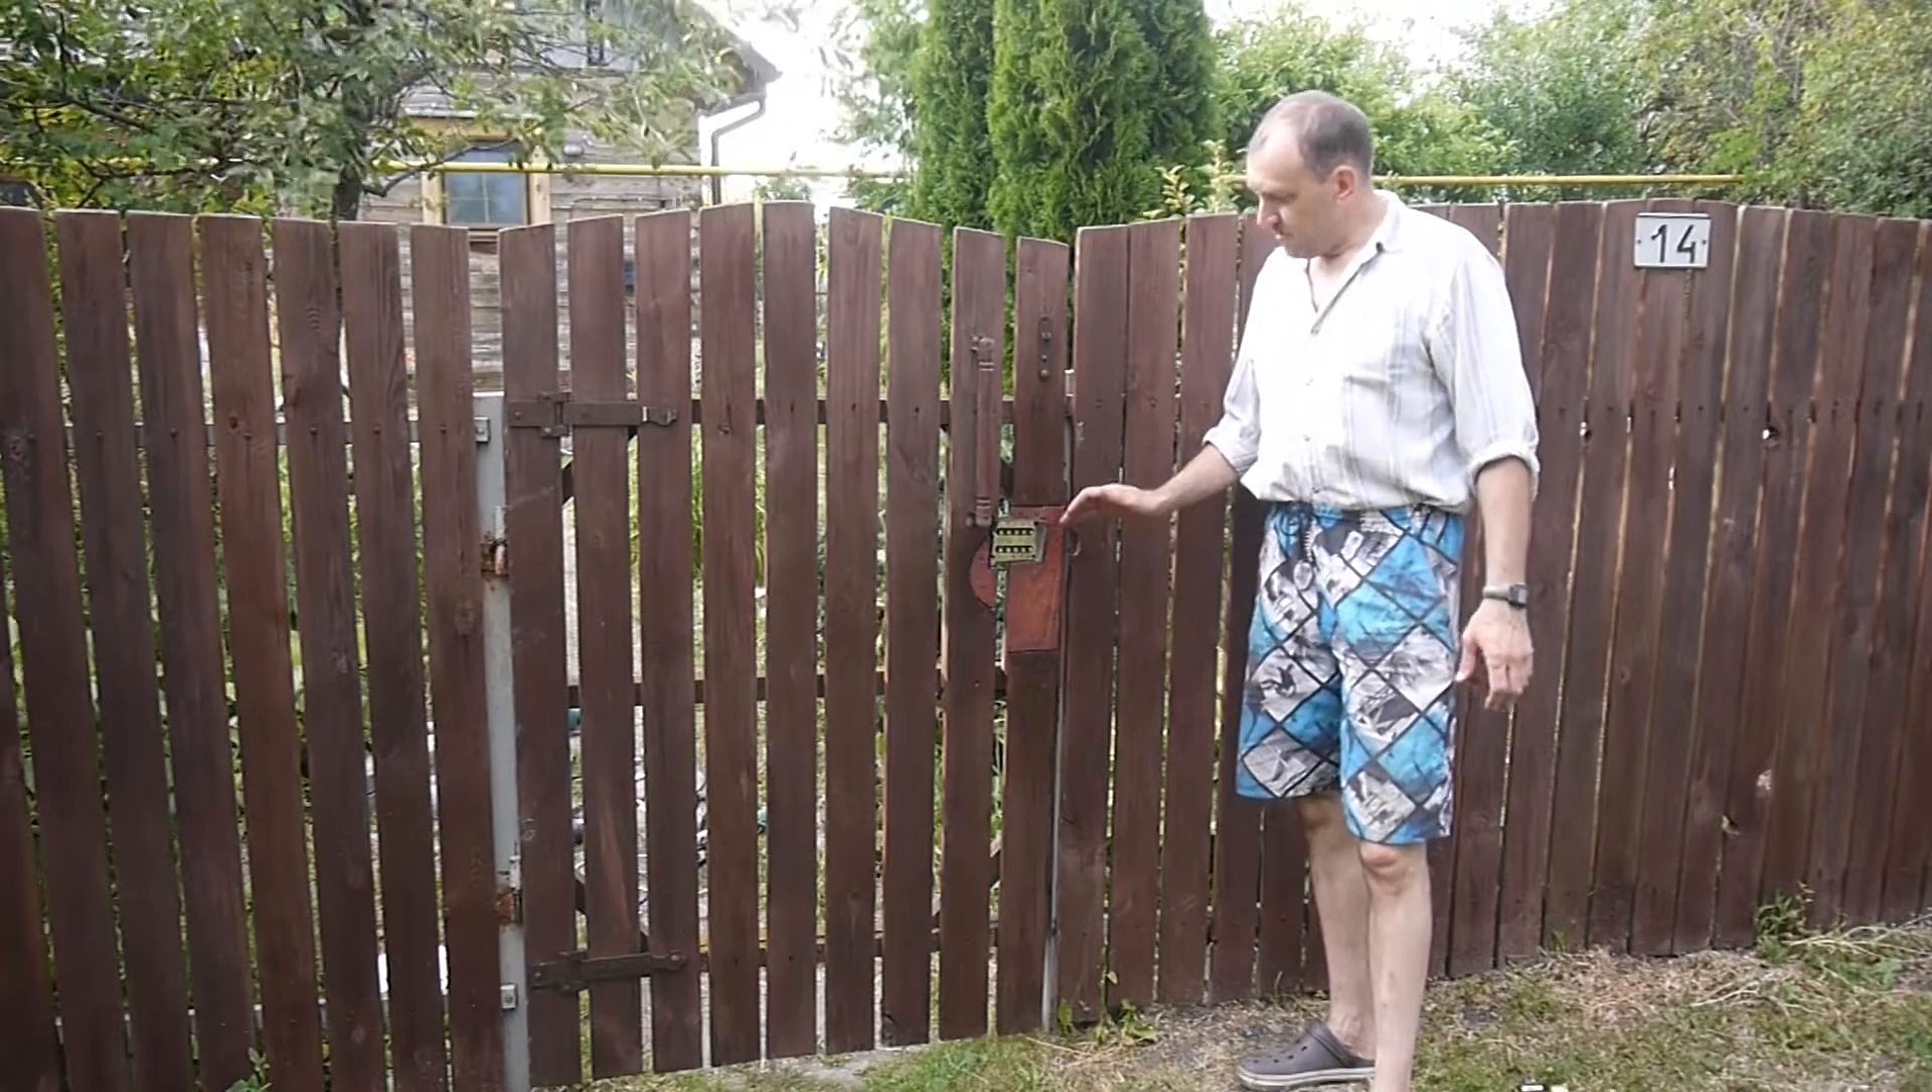Замок установил, прикрутил дощечки к двери, немного придав ей нормальный вид.